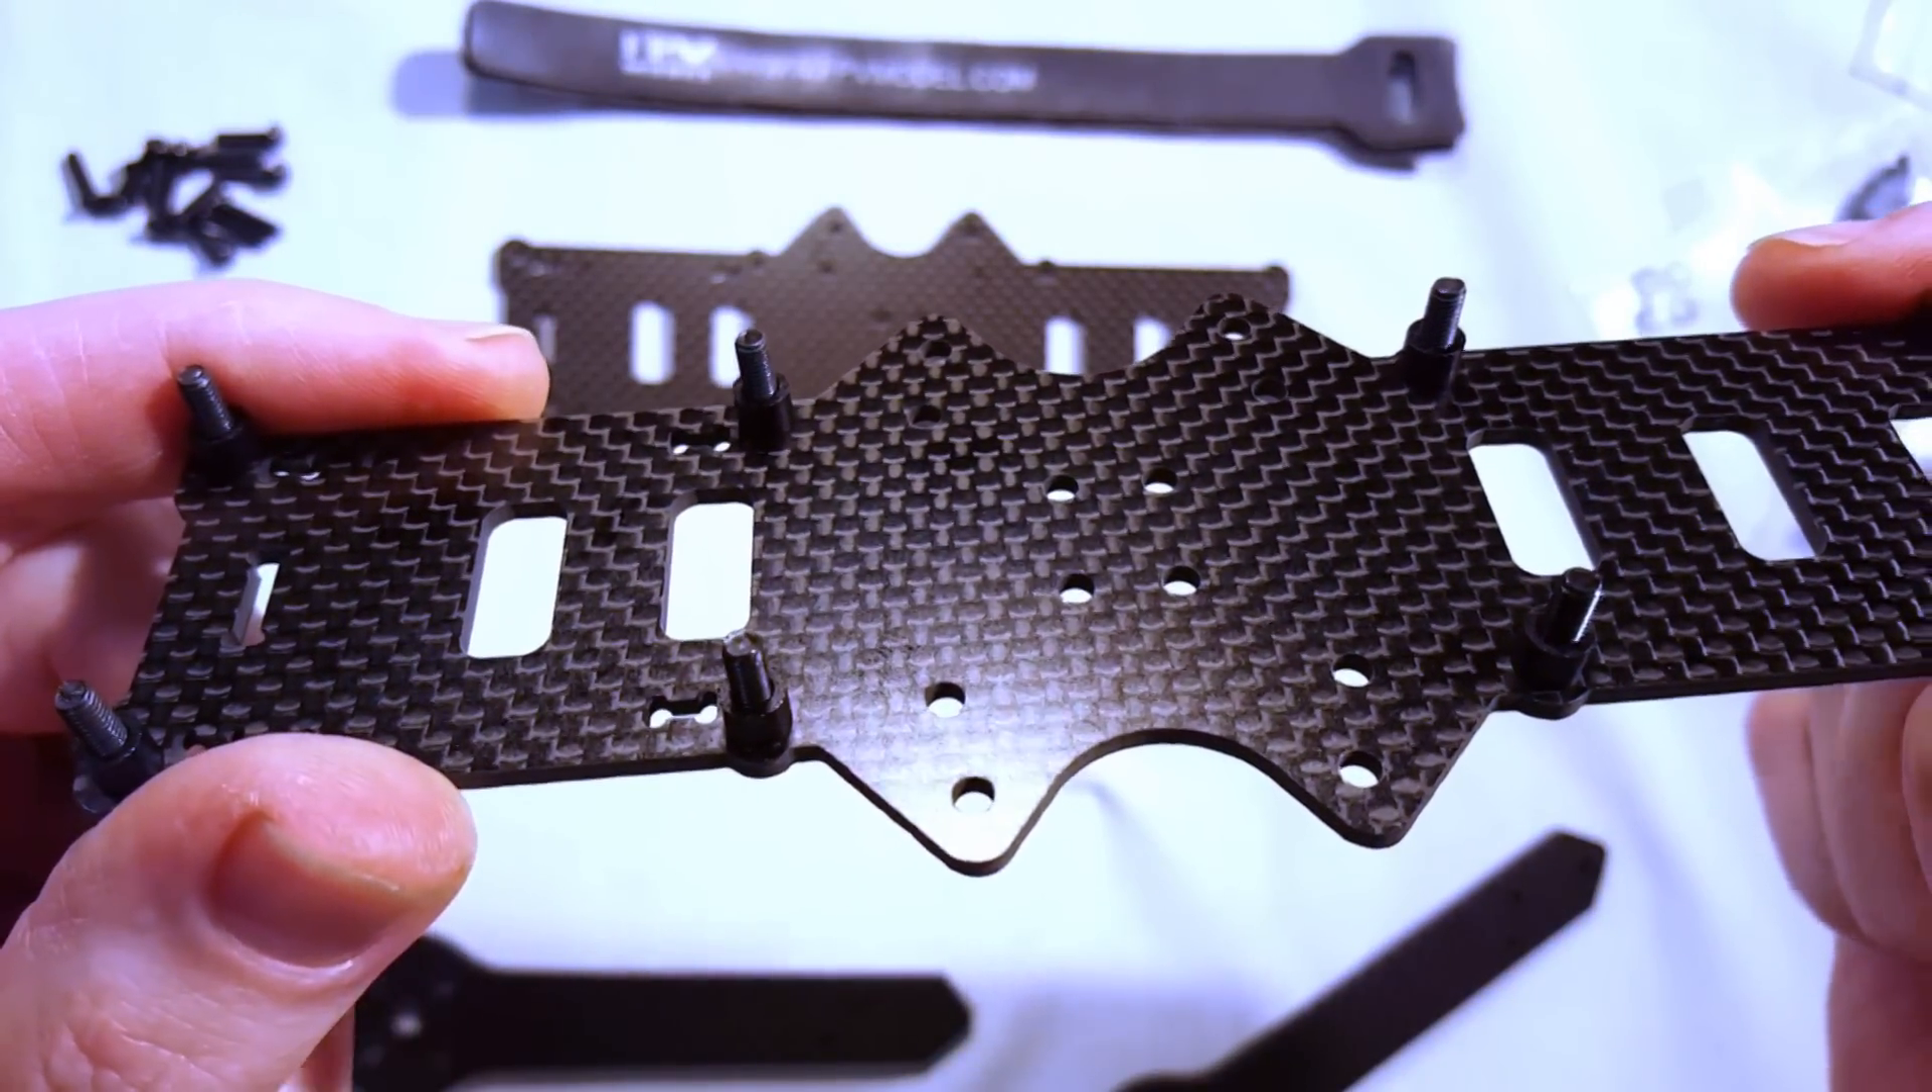Okay so i've gotten all of my standoffs put on my four millimeter standoffs.